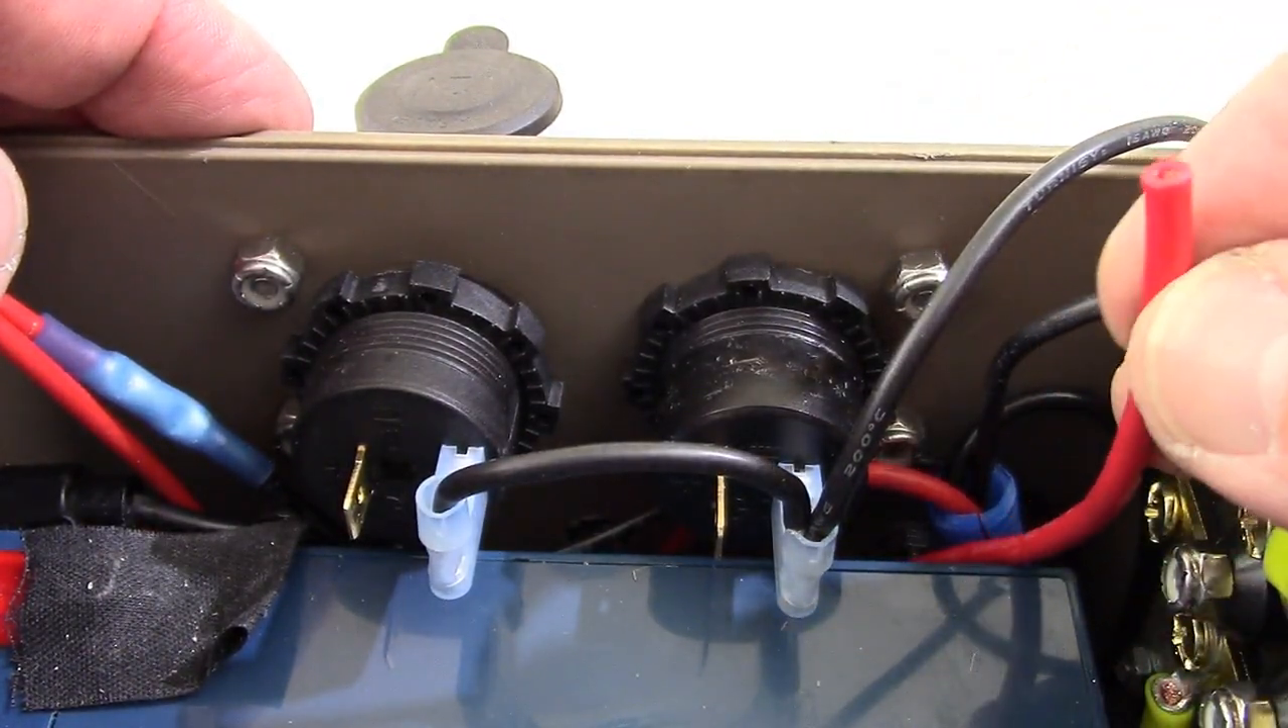So far the only other thing we'll have on this side that hasn't been connected is this red lead.